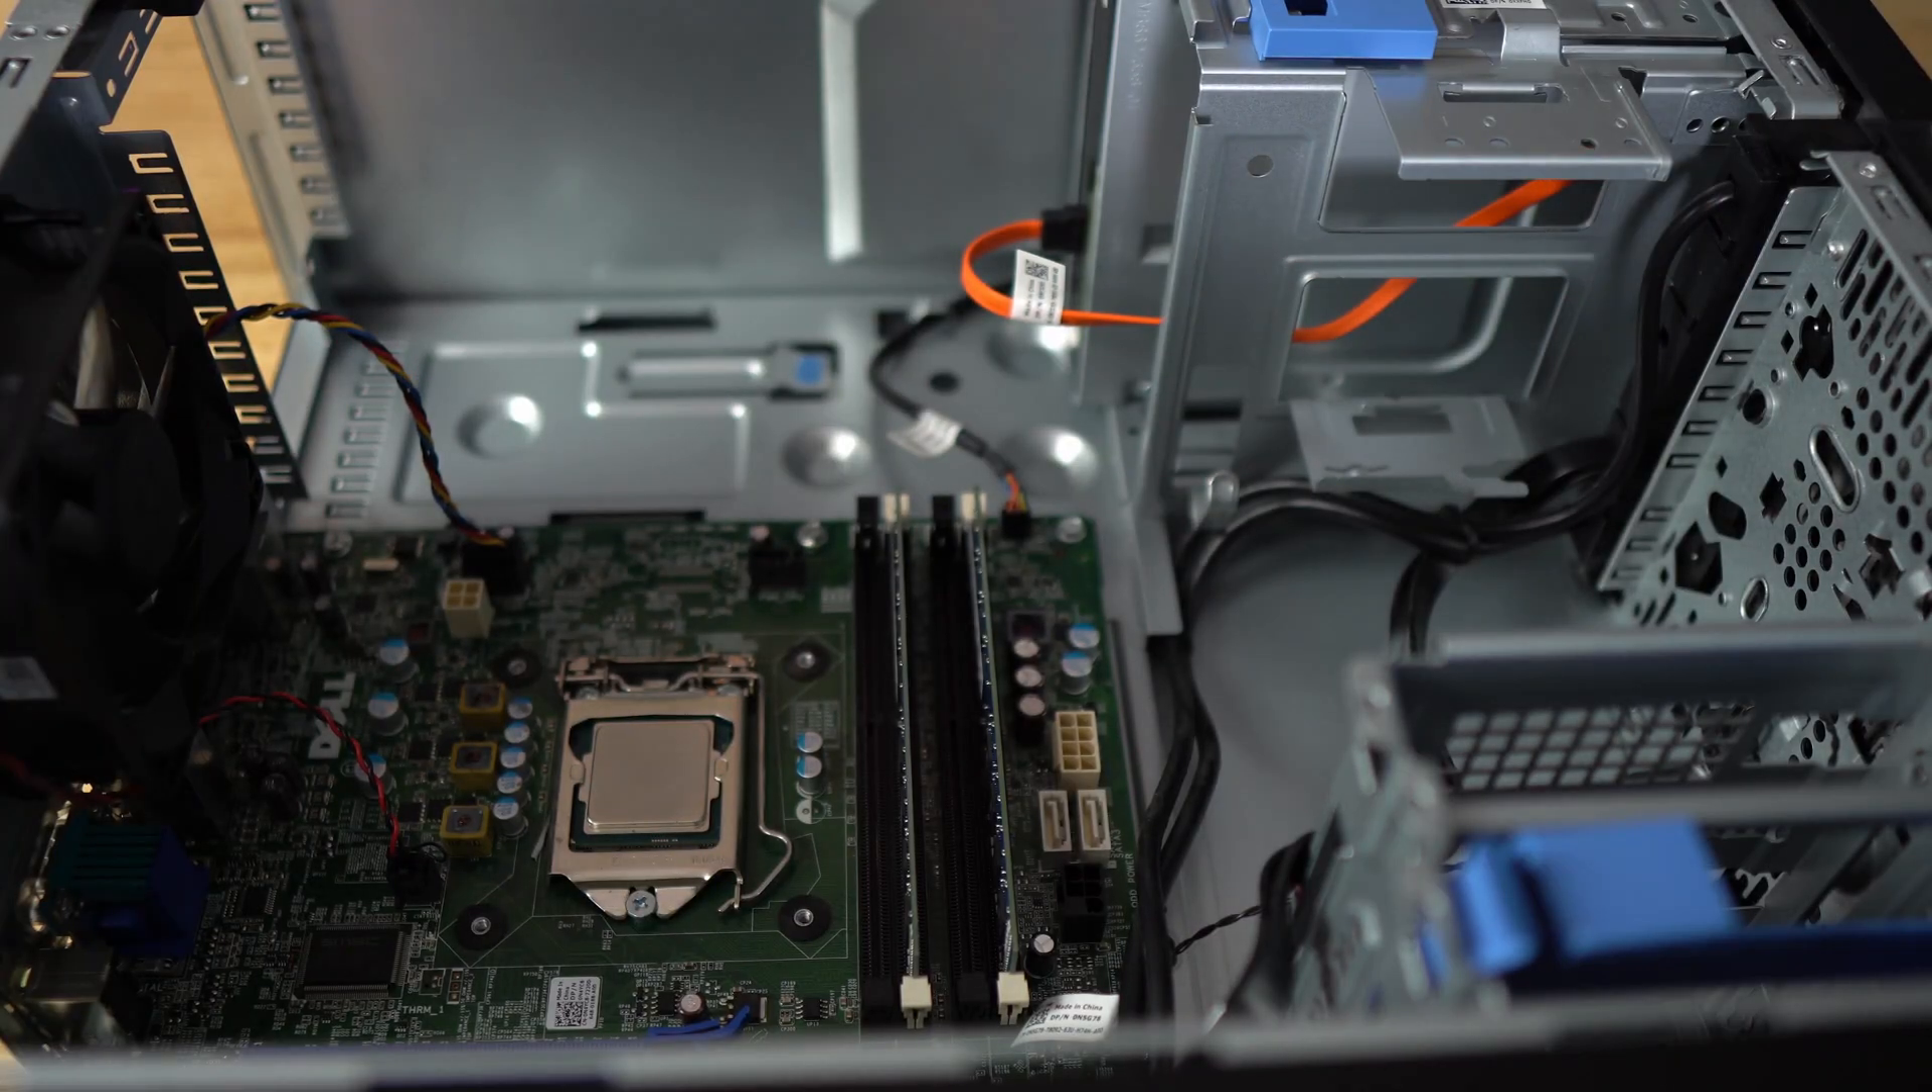Cpu is now installed.